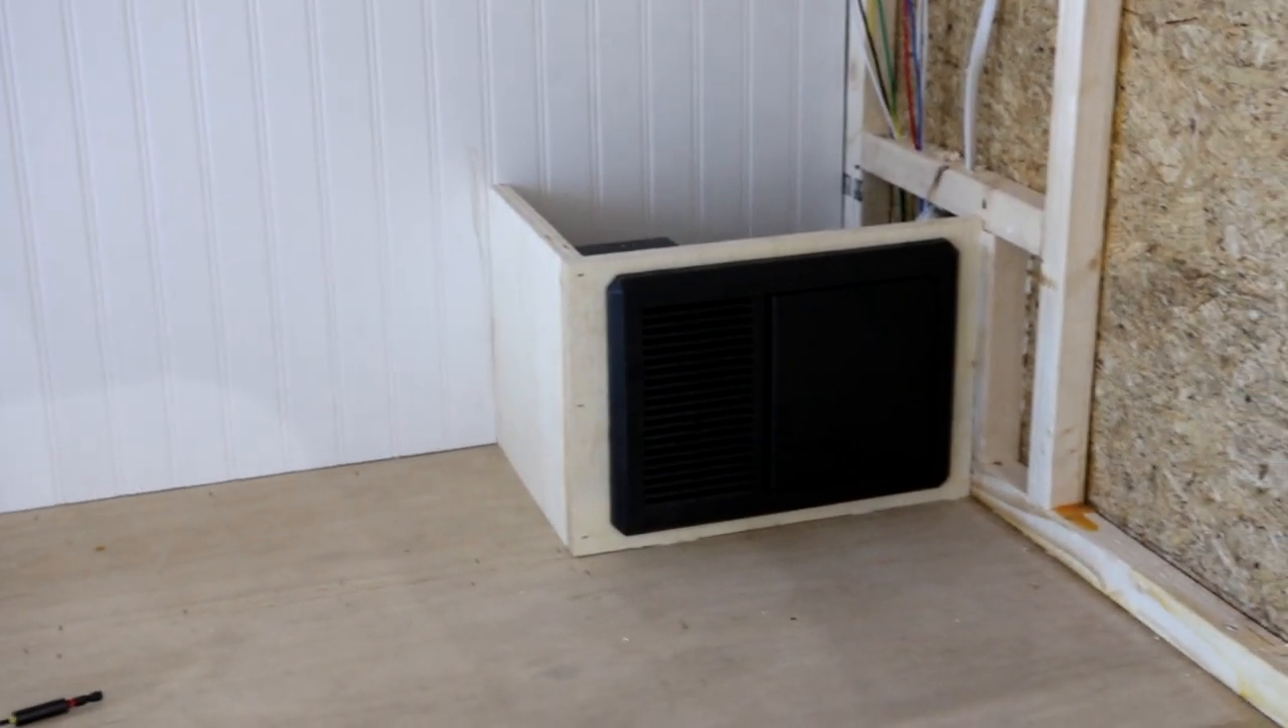Got that little box made, got it mounted in there and mounted the electric panel.